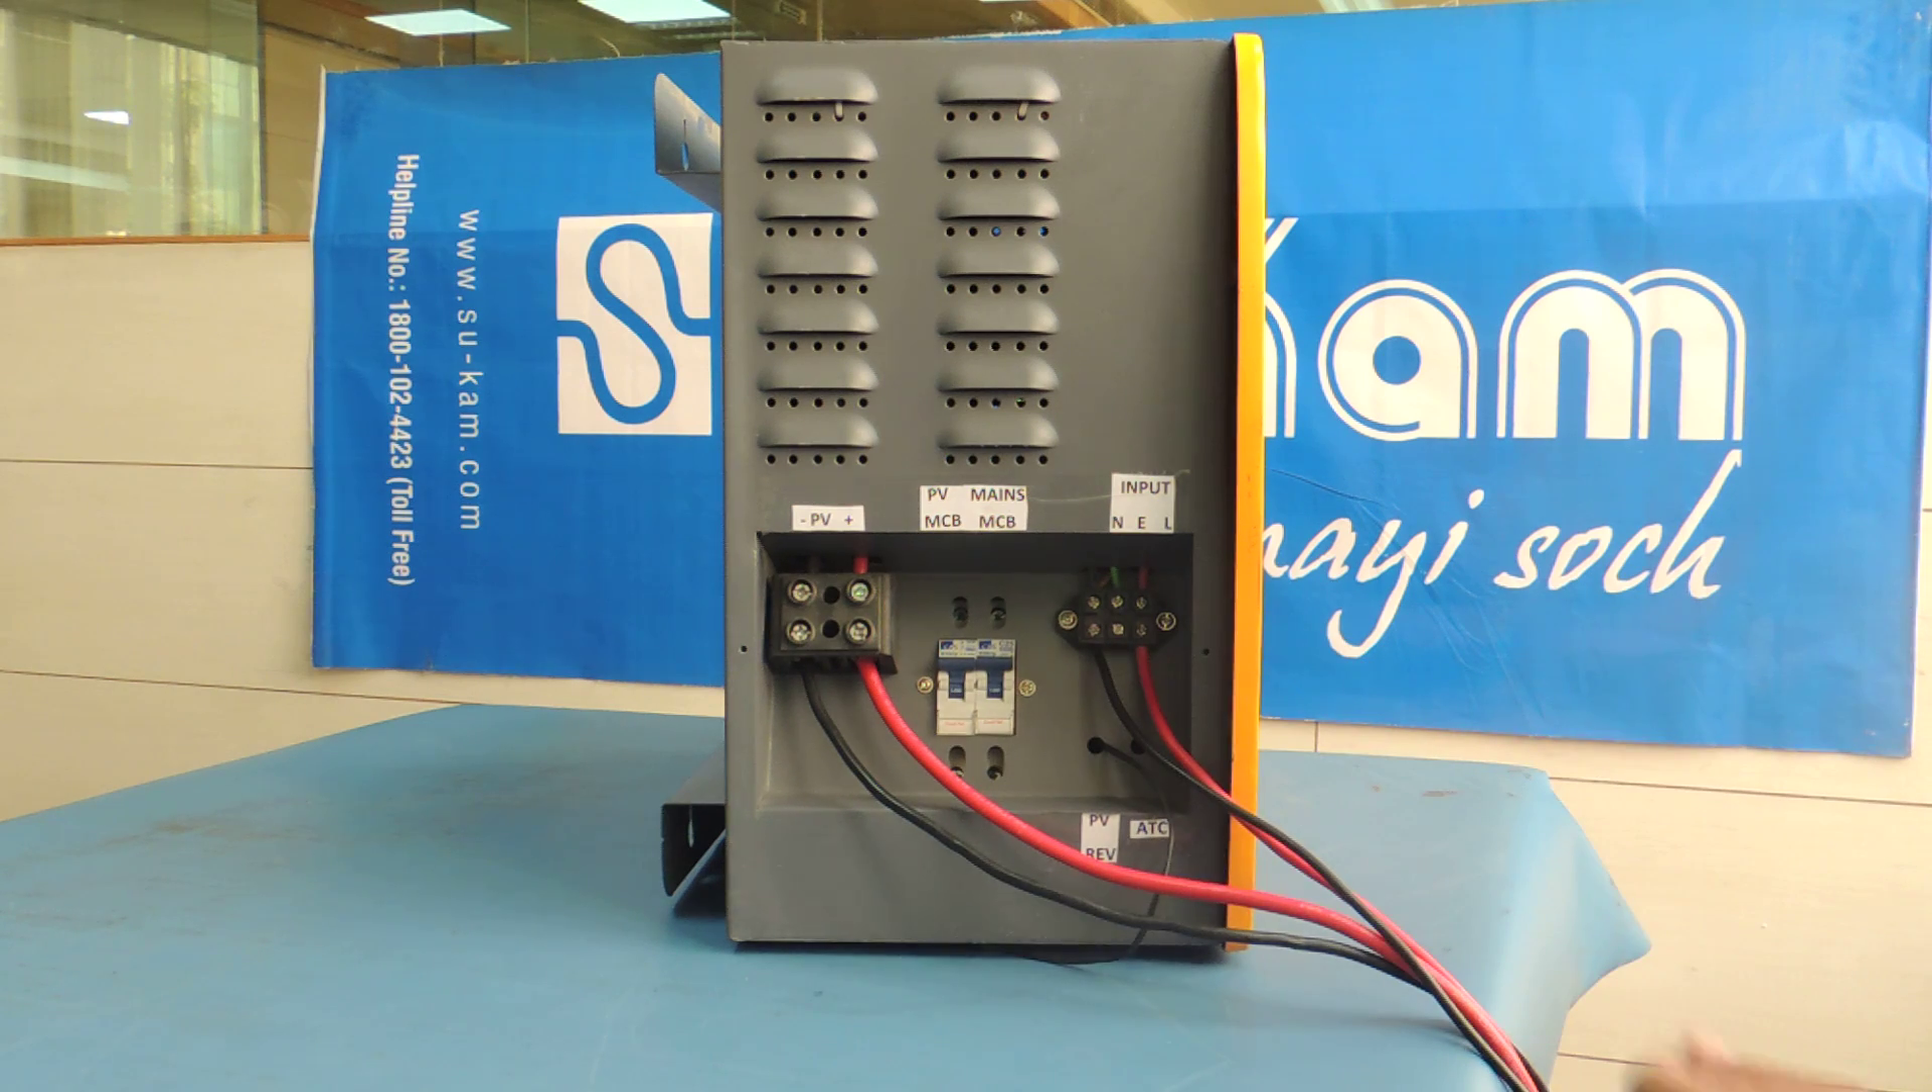जैसे कि आप देख सकते हैं हमने input wire connections कर दिये हैं।